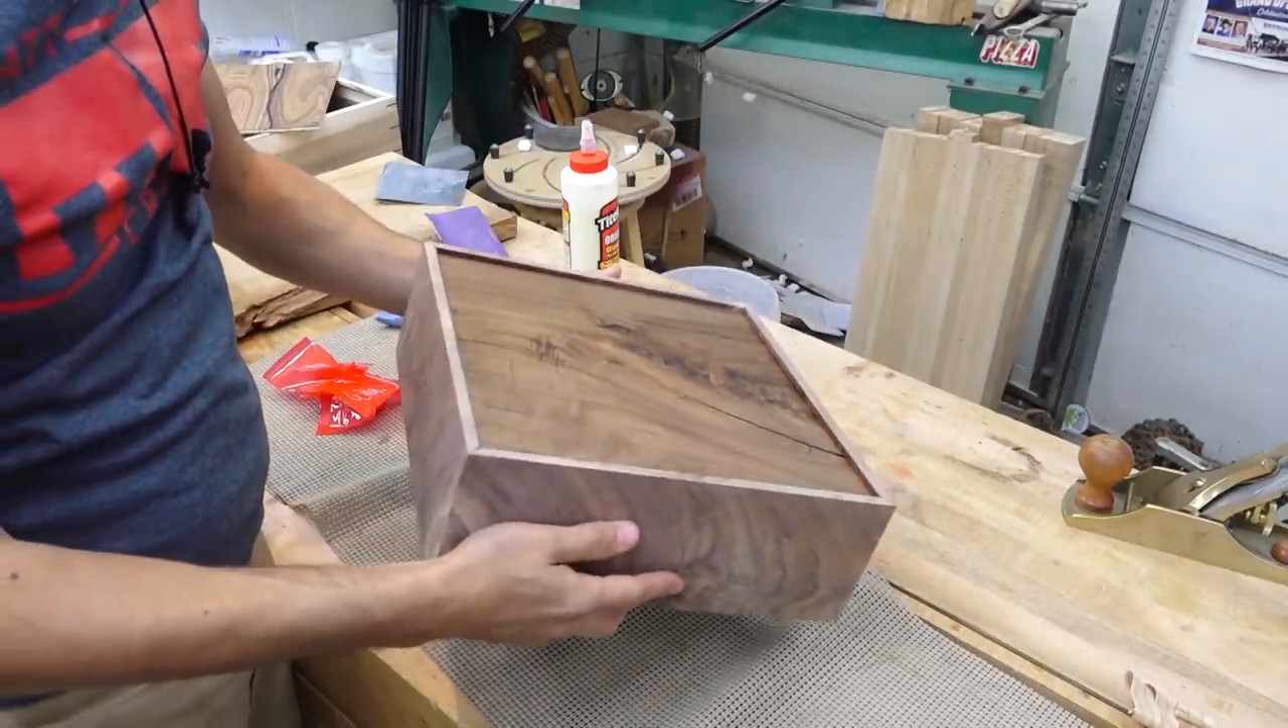There is the box all assembled.